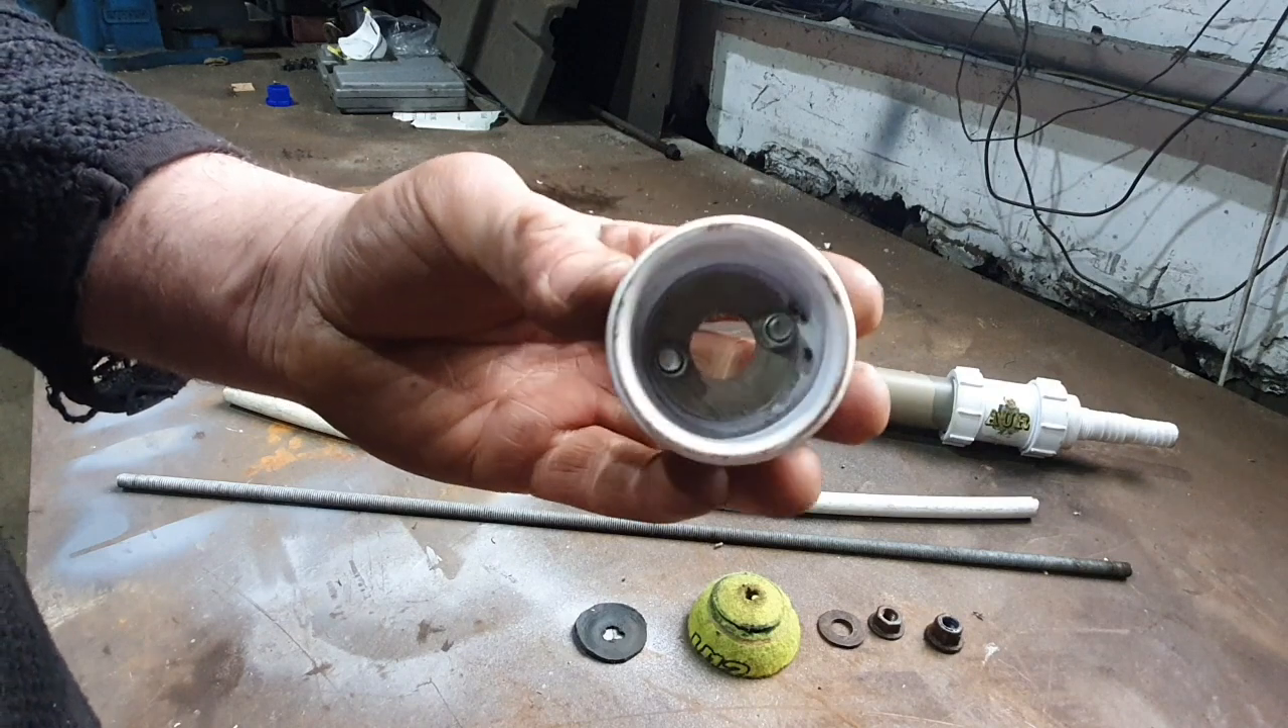The other end is just a blanking fitting I've put a big washer in there and drilled two holes either side of that washer and bolted it in with some m5 bolts.